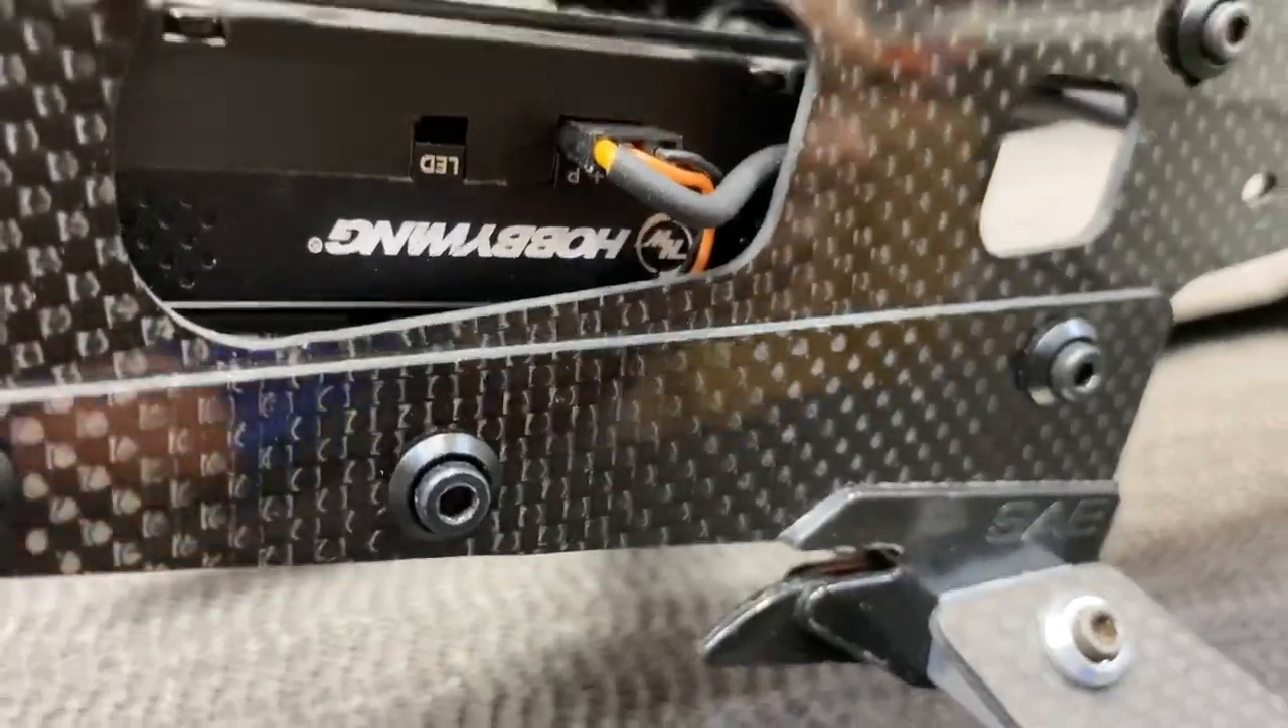We got our telemetry wire plugged into the p port of the hobby wing i just covered it in heat shrink so everything matches.